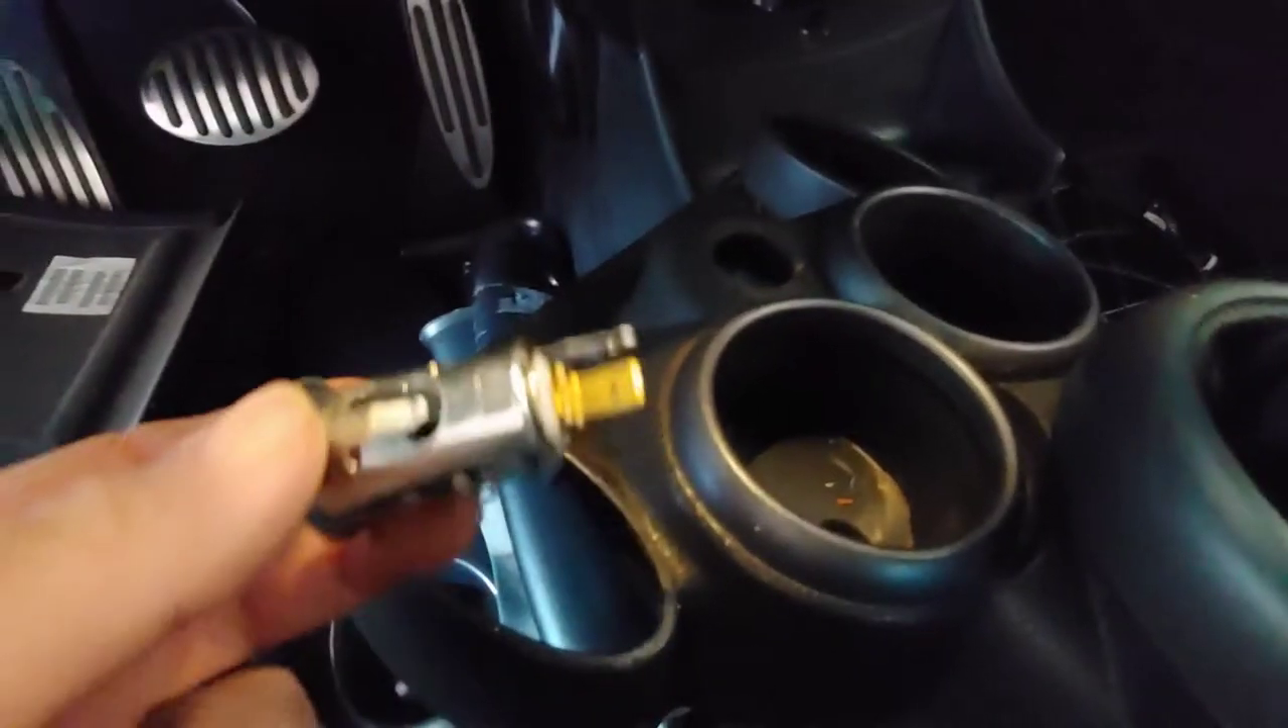So, here is the cigarette lighter removed.